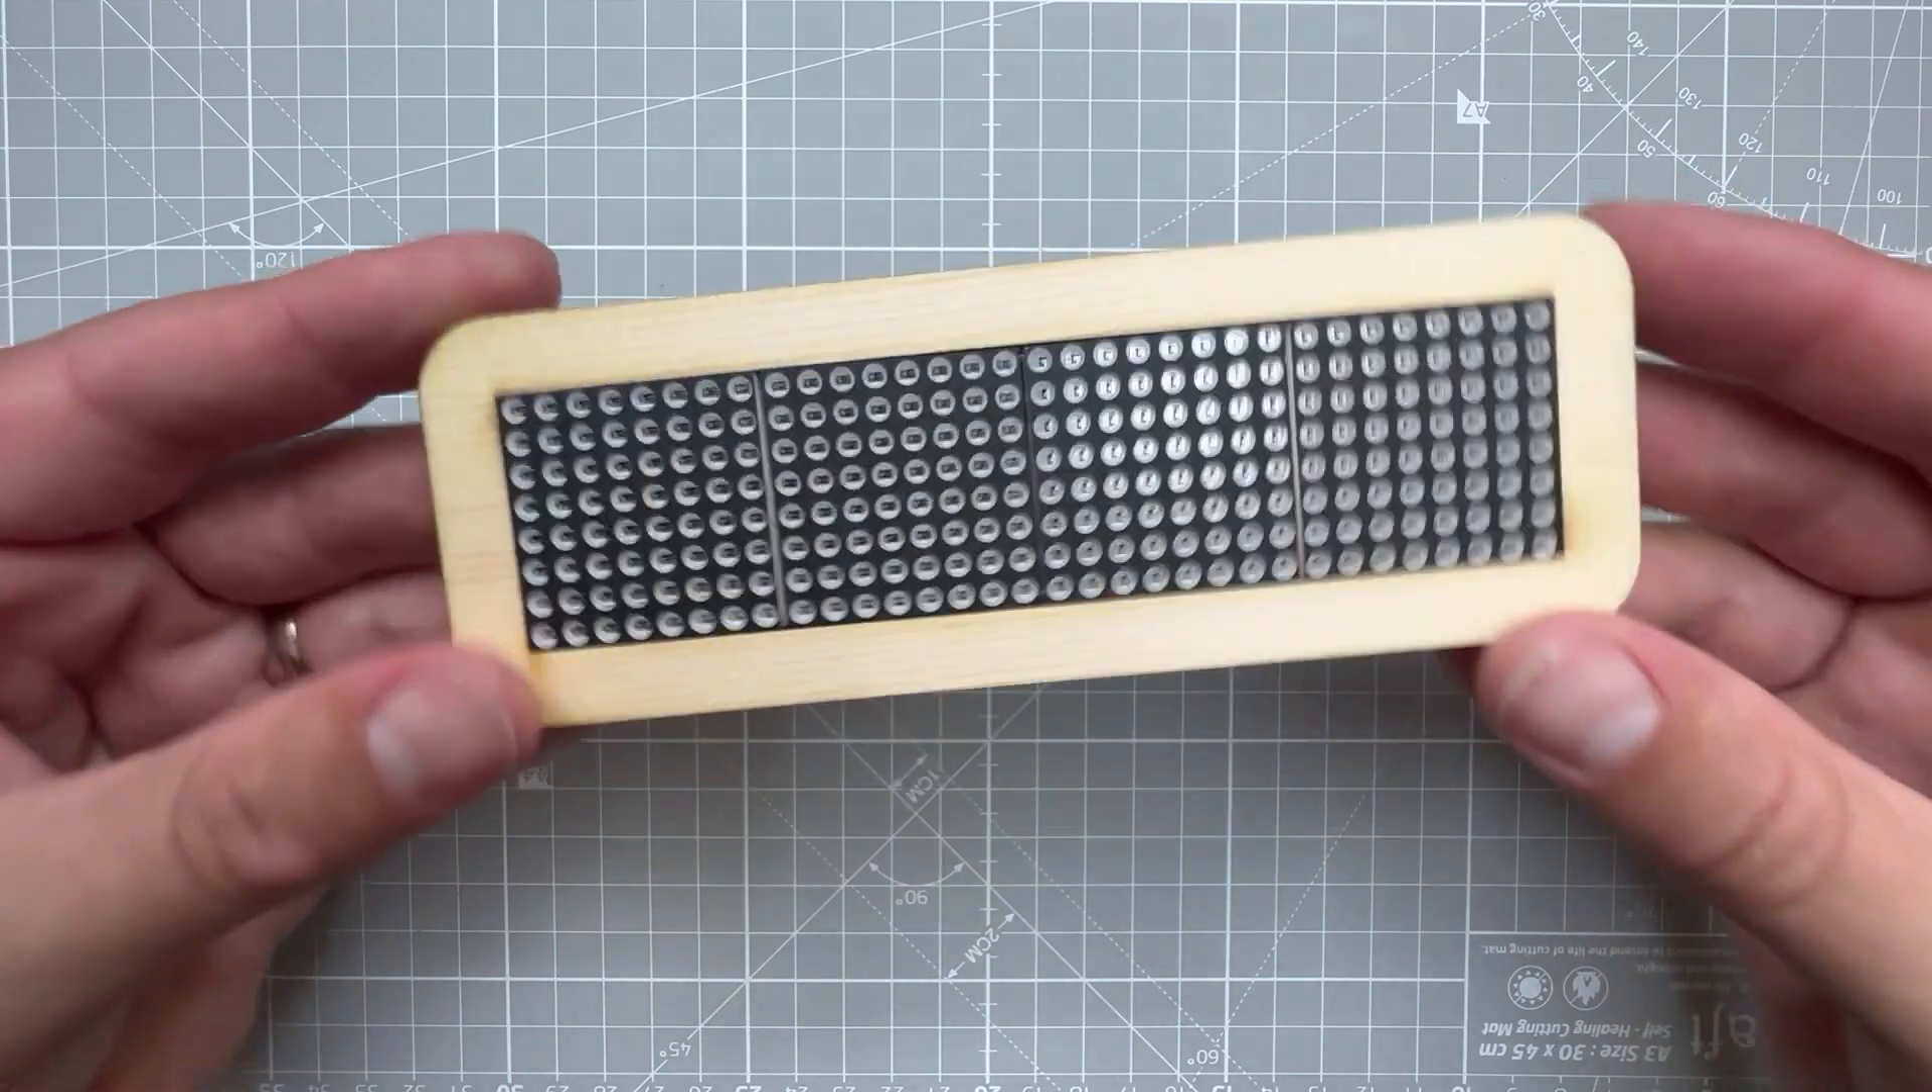So here is the display placed inside this enclosure and it fits very nicely.